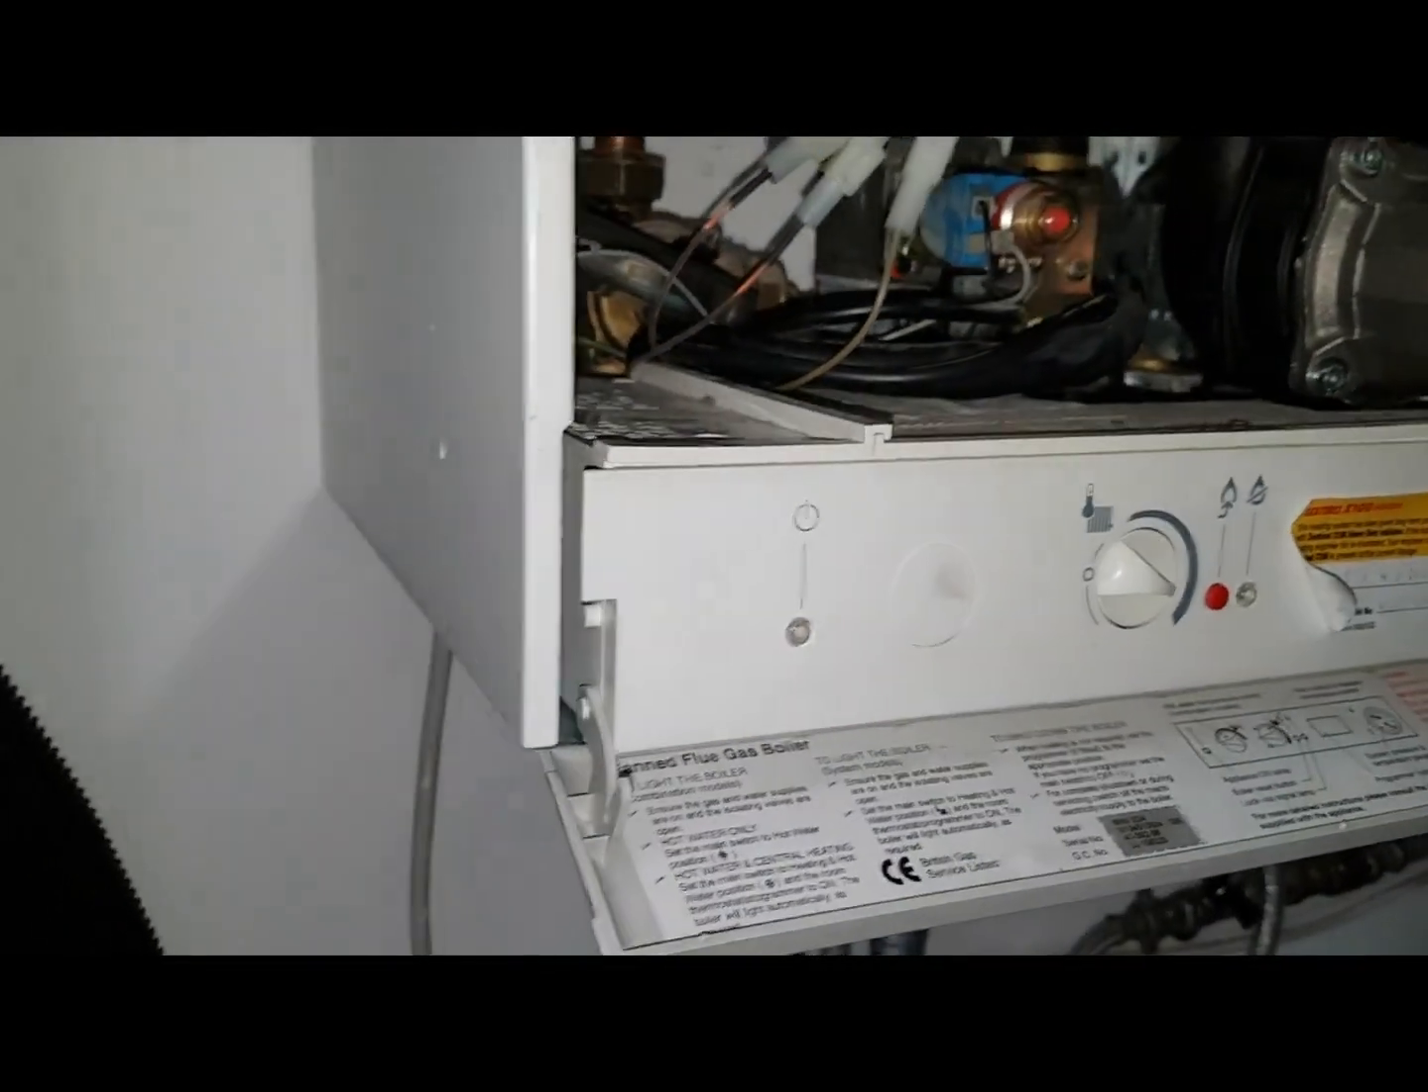So we've got the front panel off.